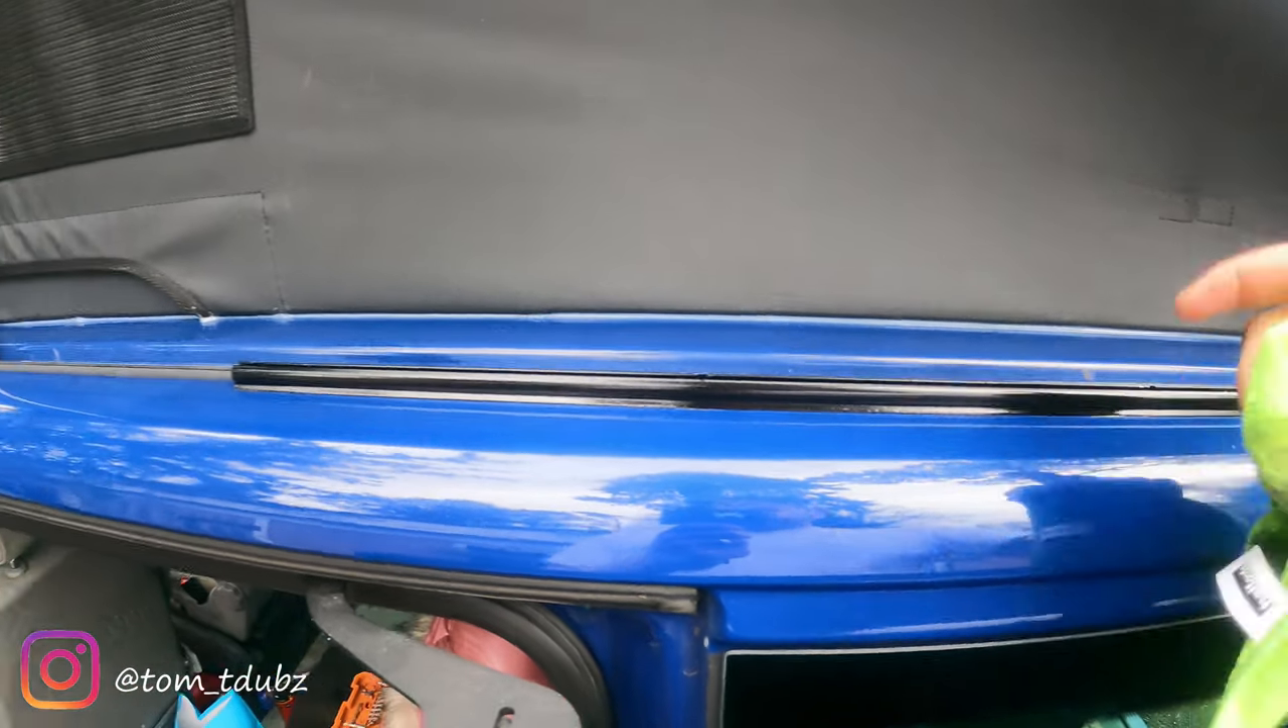That's the rear awning rail on all that's left for me to do now is to put the front part on.